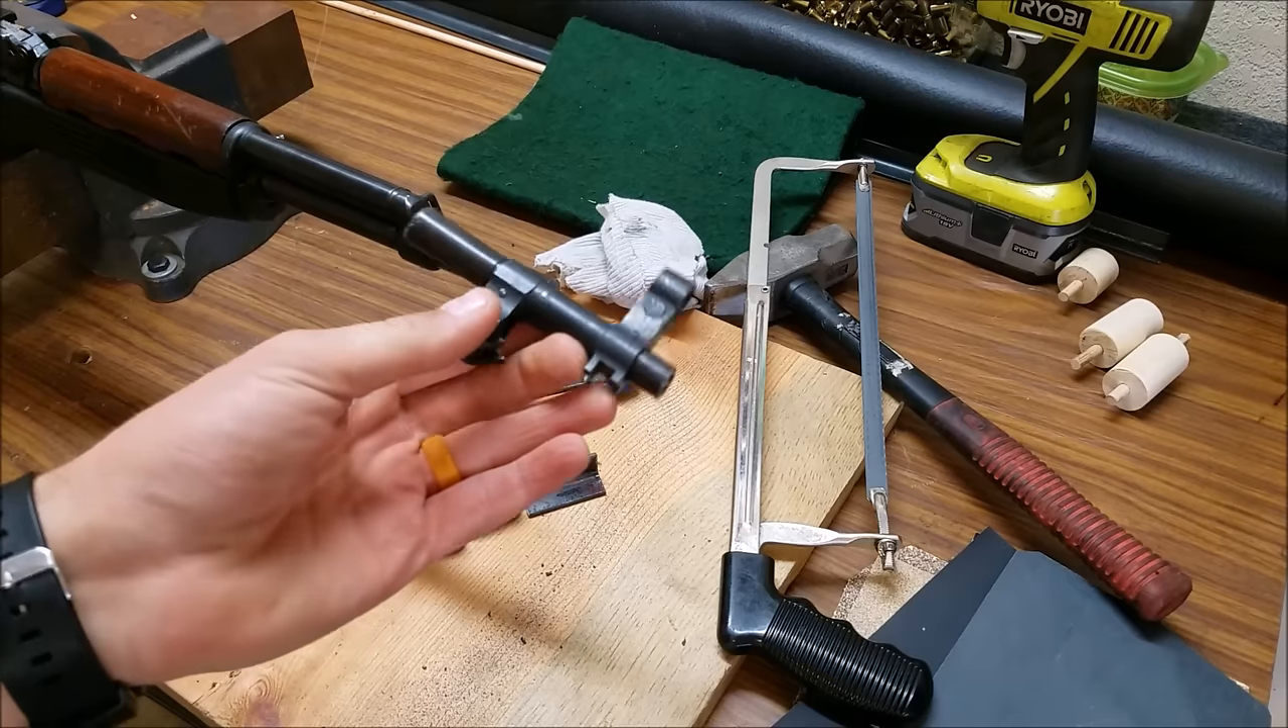There's our barrel section with the front side still attached.